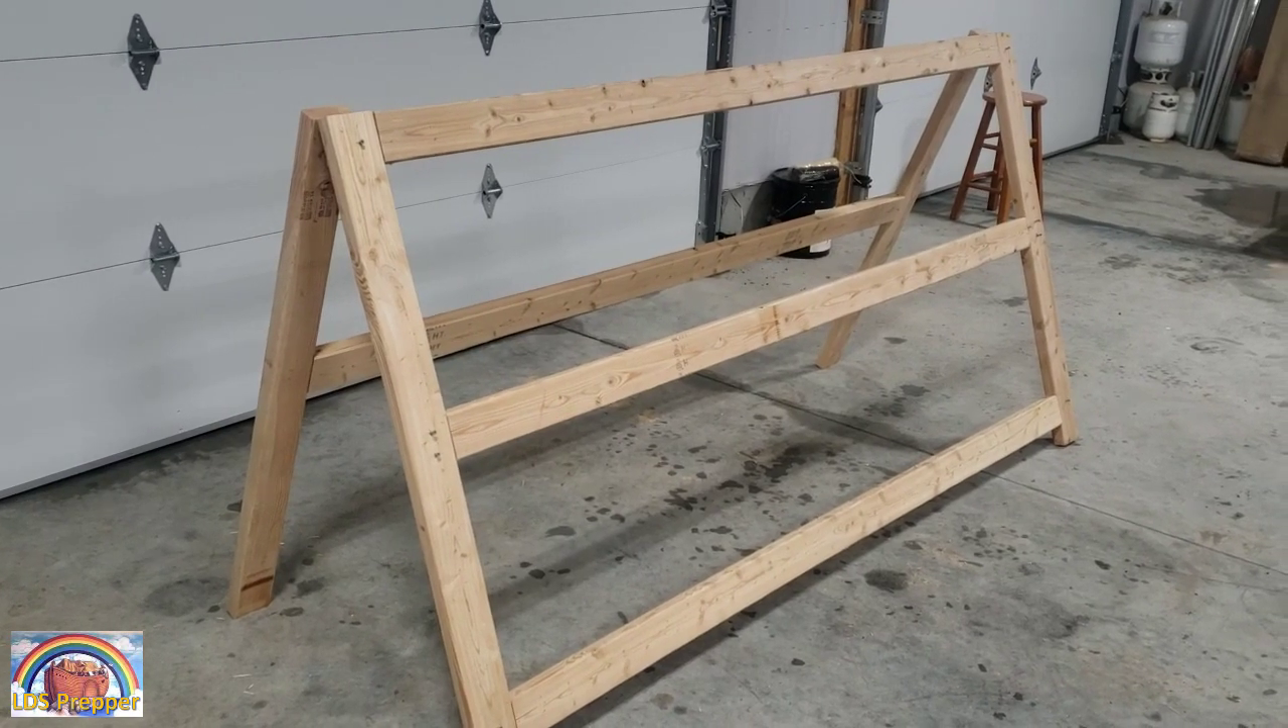You now have a freestanding solar panel rack.